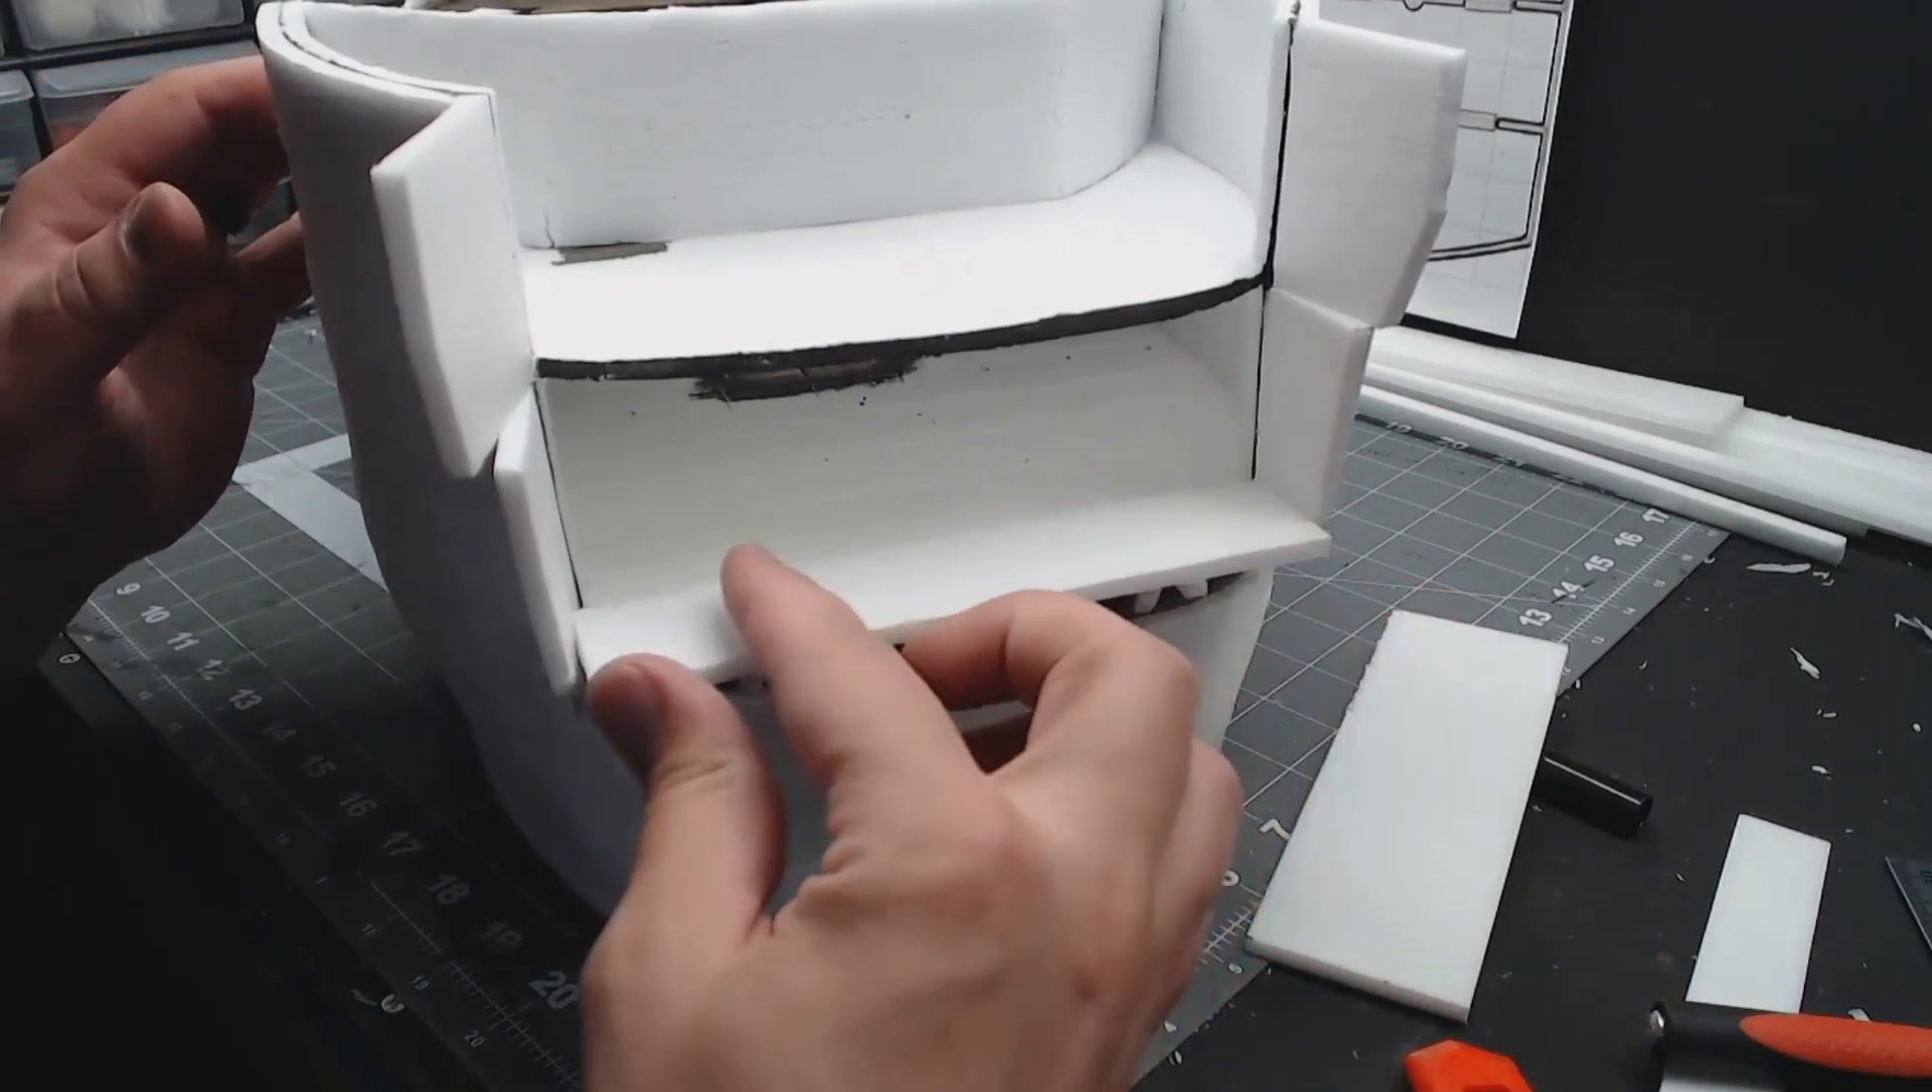When you get to the back over here where the captain's cabin goes, you can see these sidewalls are sticking out all crazy.